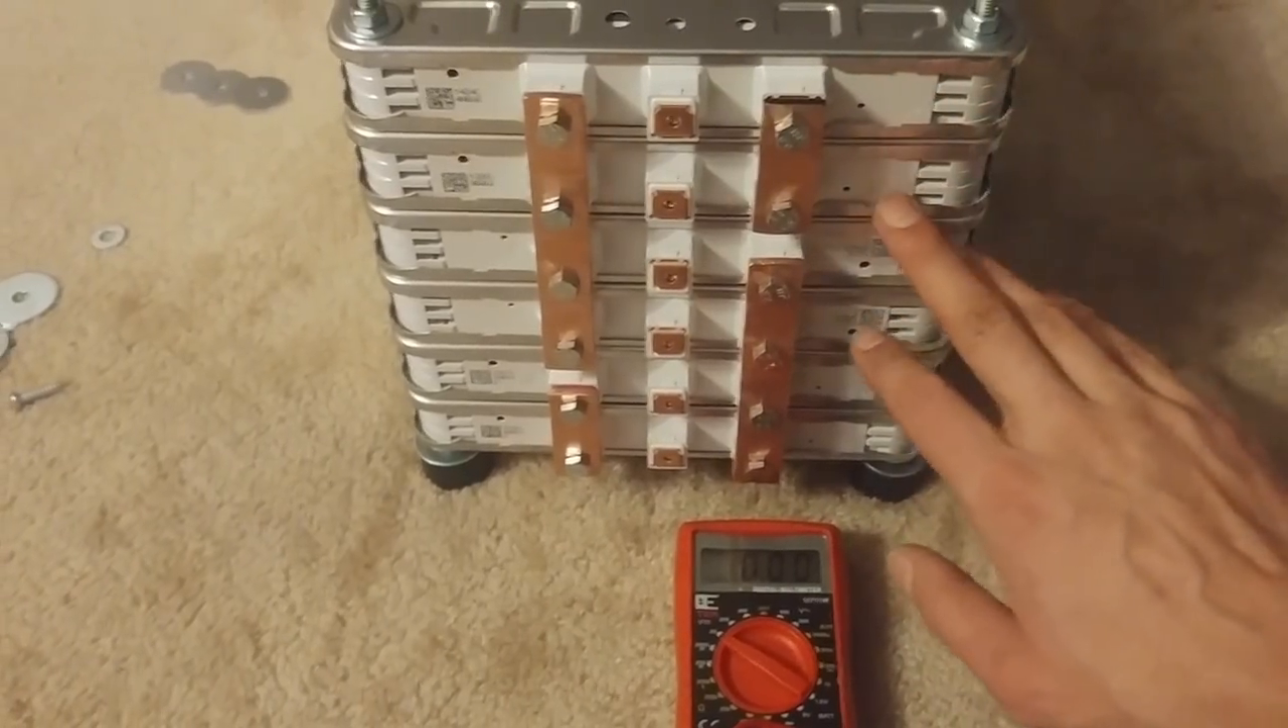All right, bus bars are on, perfect.